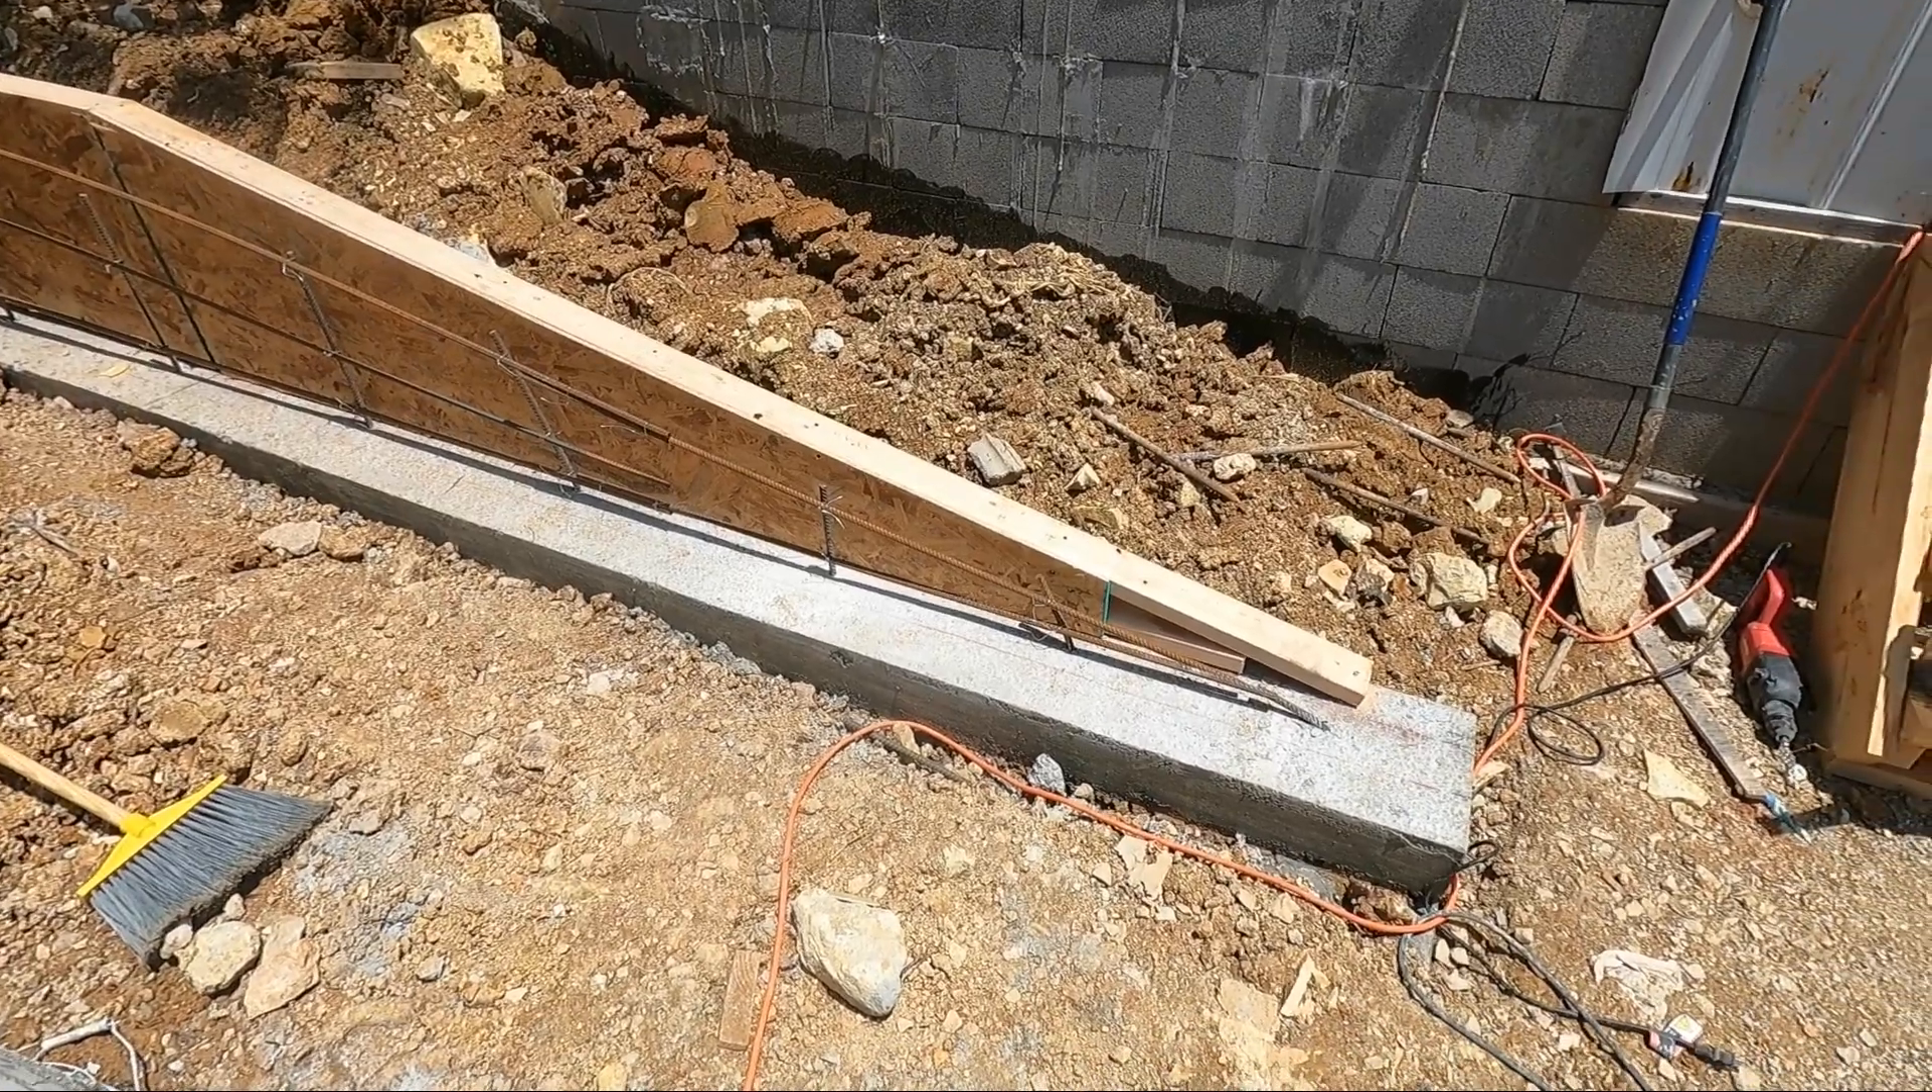I've got the rebar in, ready to go, and all we have to do is make the outer form, and put it in and brace it off when we're ready to pour concrete.